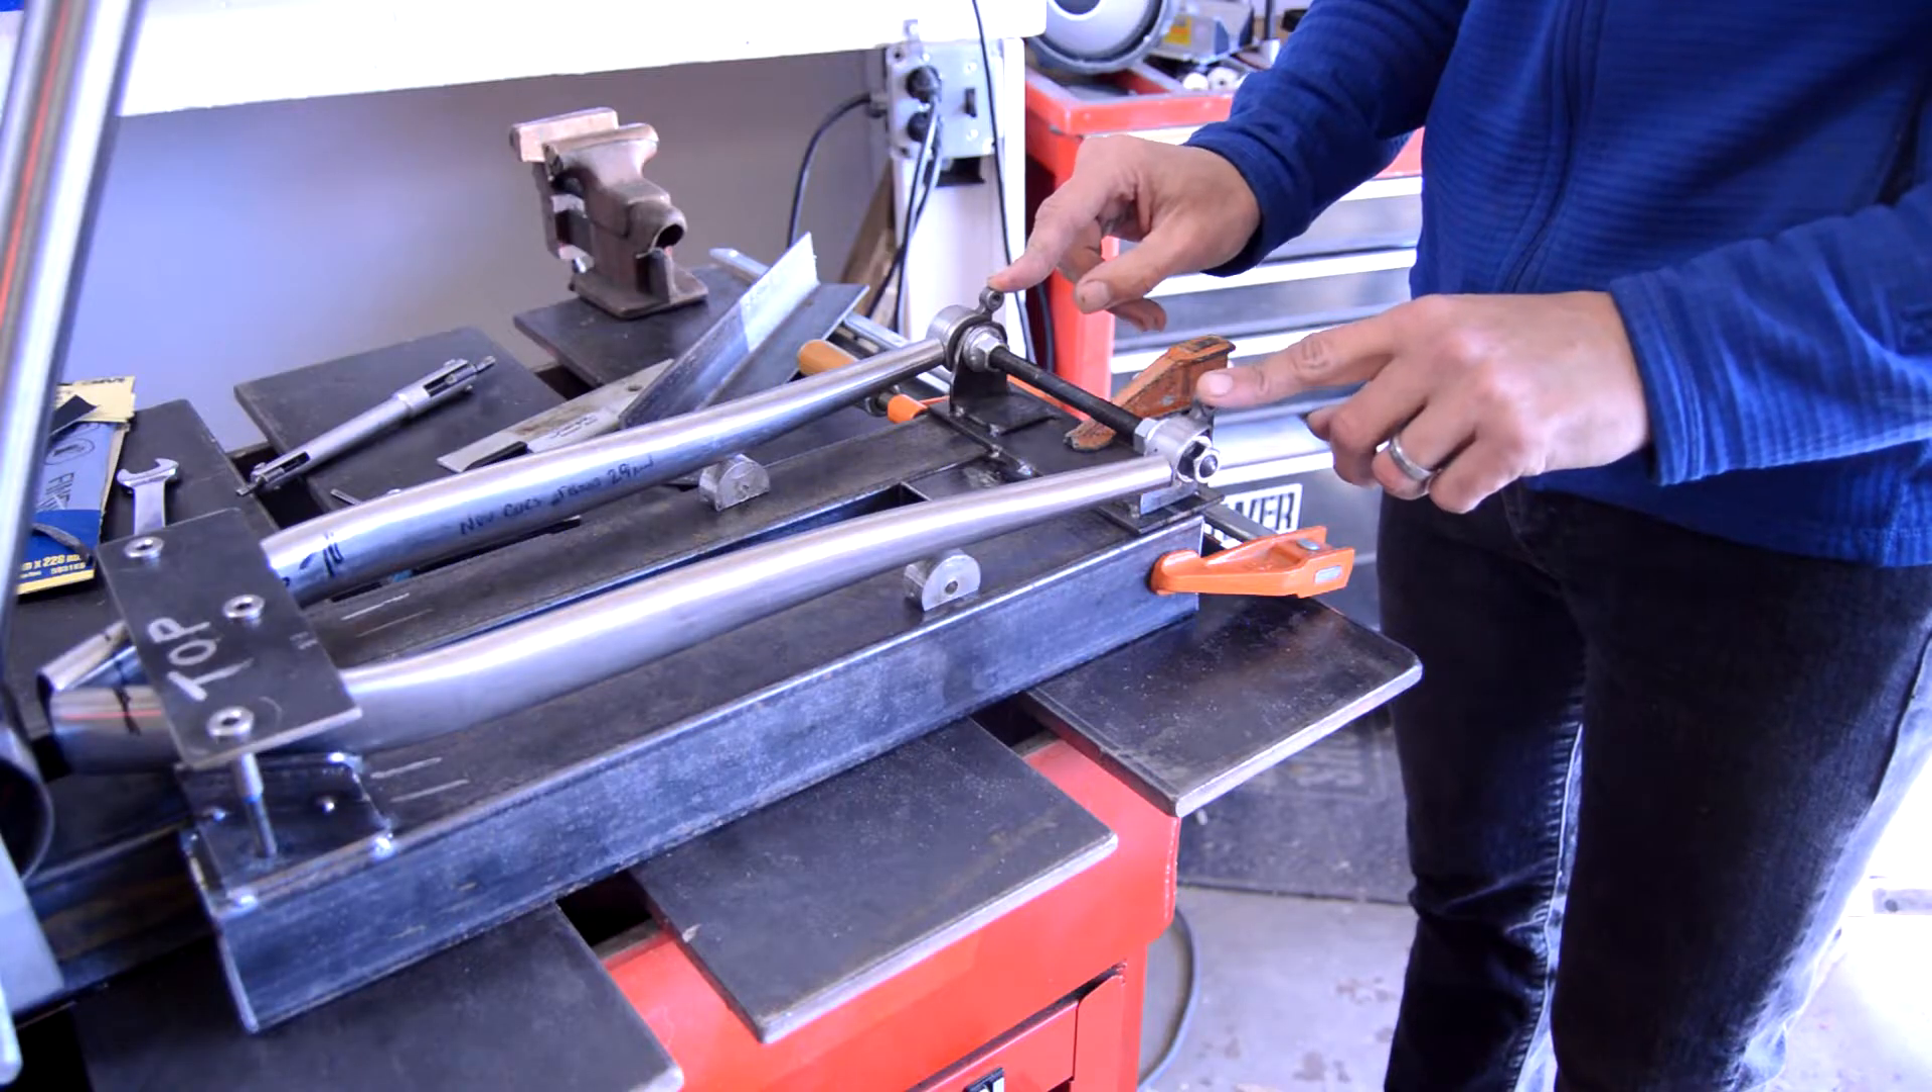I got both tubes mitered up there and positioned locked in.